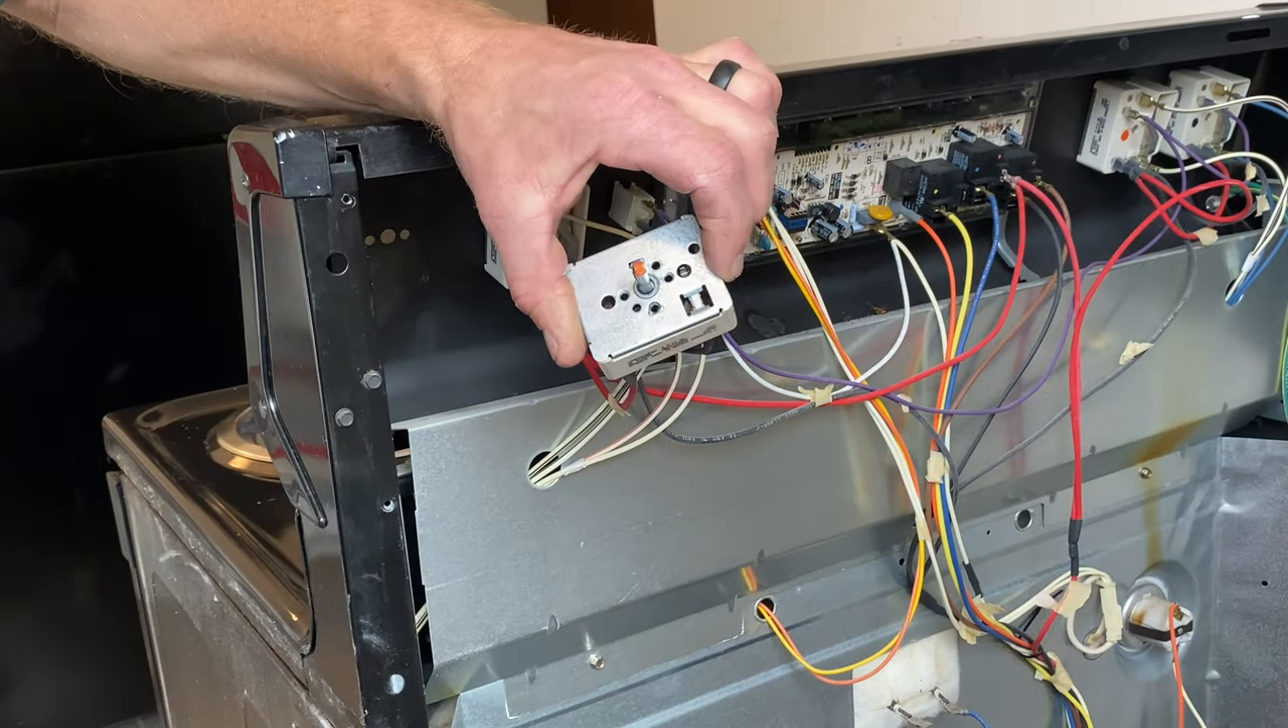And here I have my range switch out.